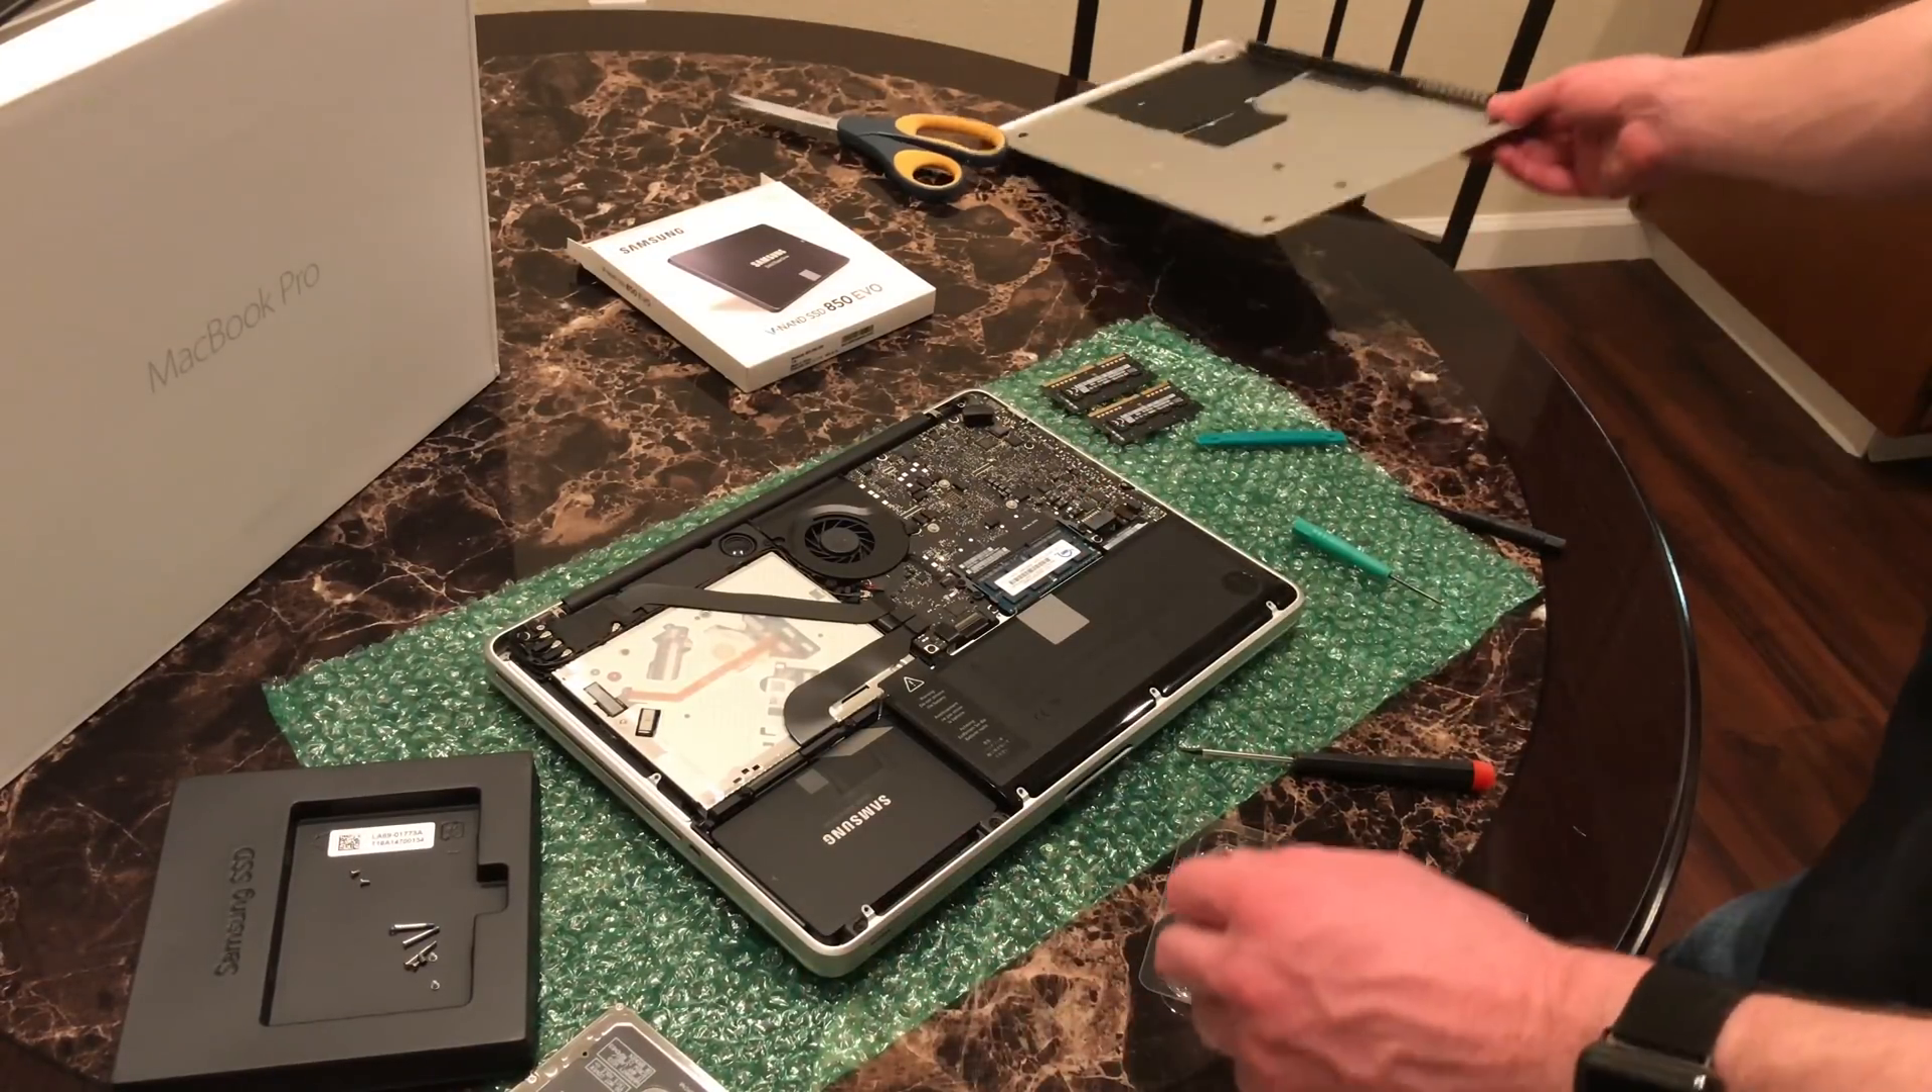And now we just have to put the bottom case back on.